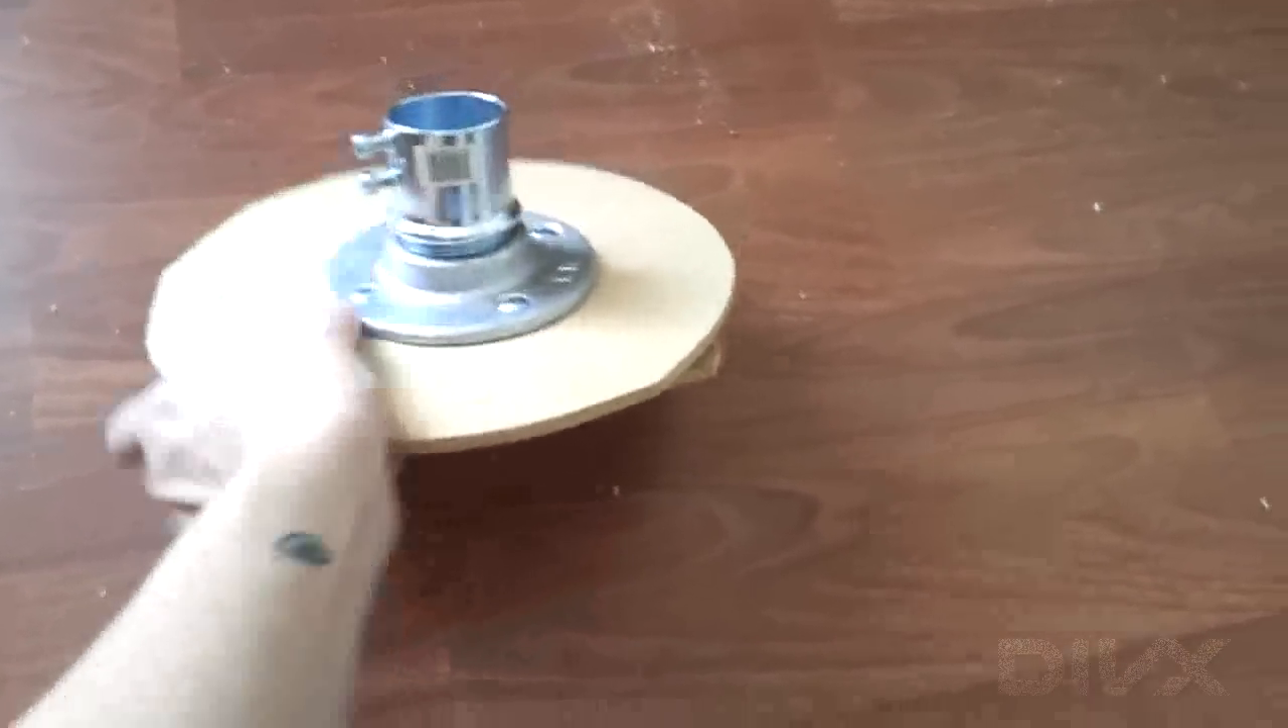Here I have the bottom piece assembled. I've got the adapter screwed into the flange.